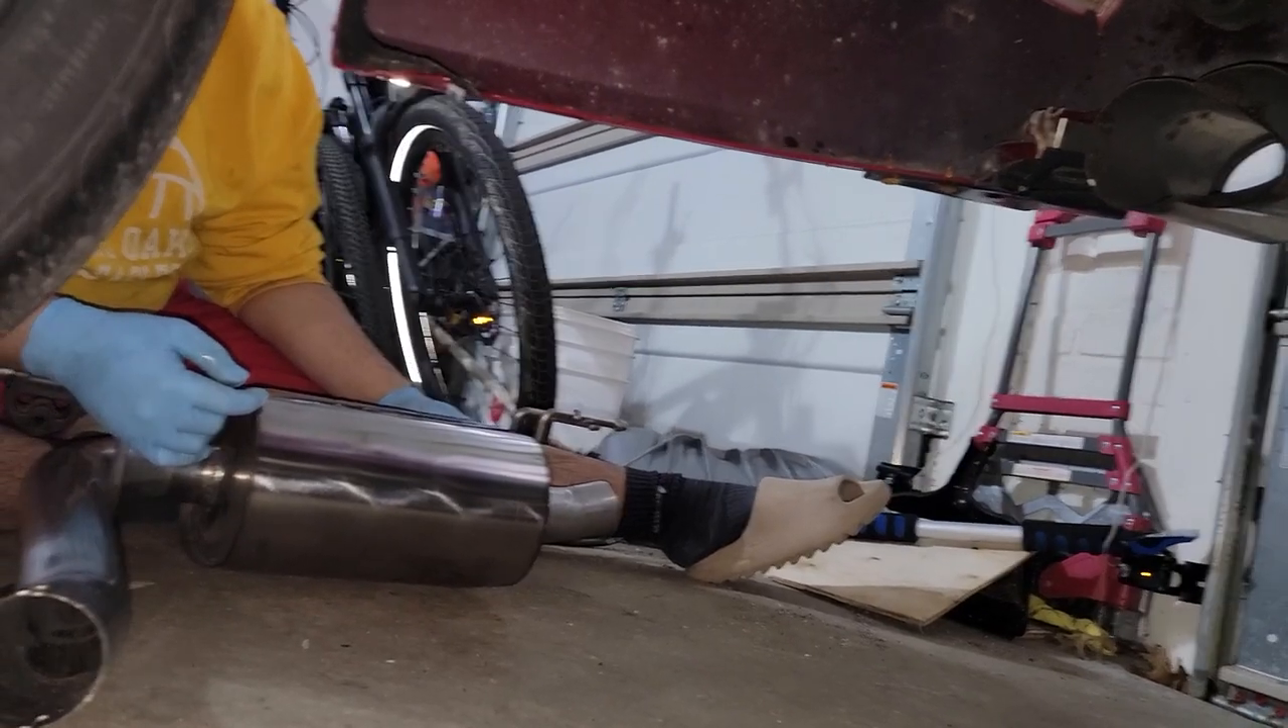Now we're in the process of putting the last muffler on which is on the passenger side.